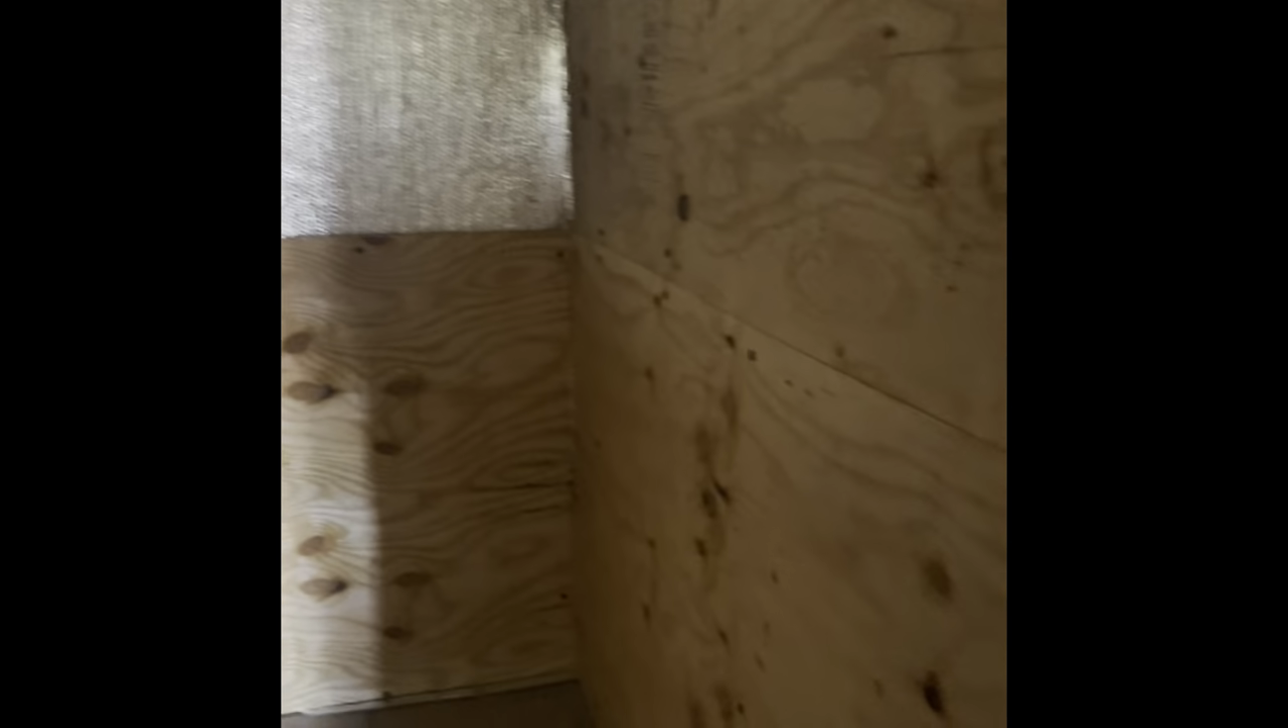And then we've just started adding the last layer, which is the plywood that's going to go up over all of the insulation.